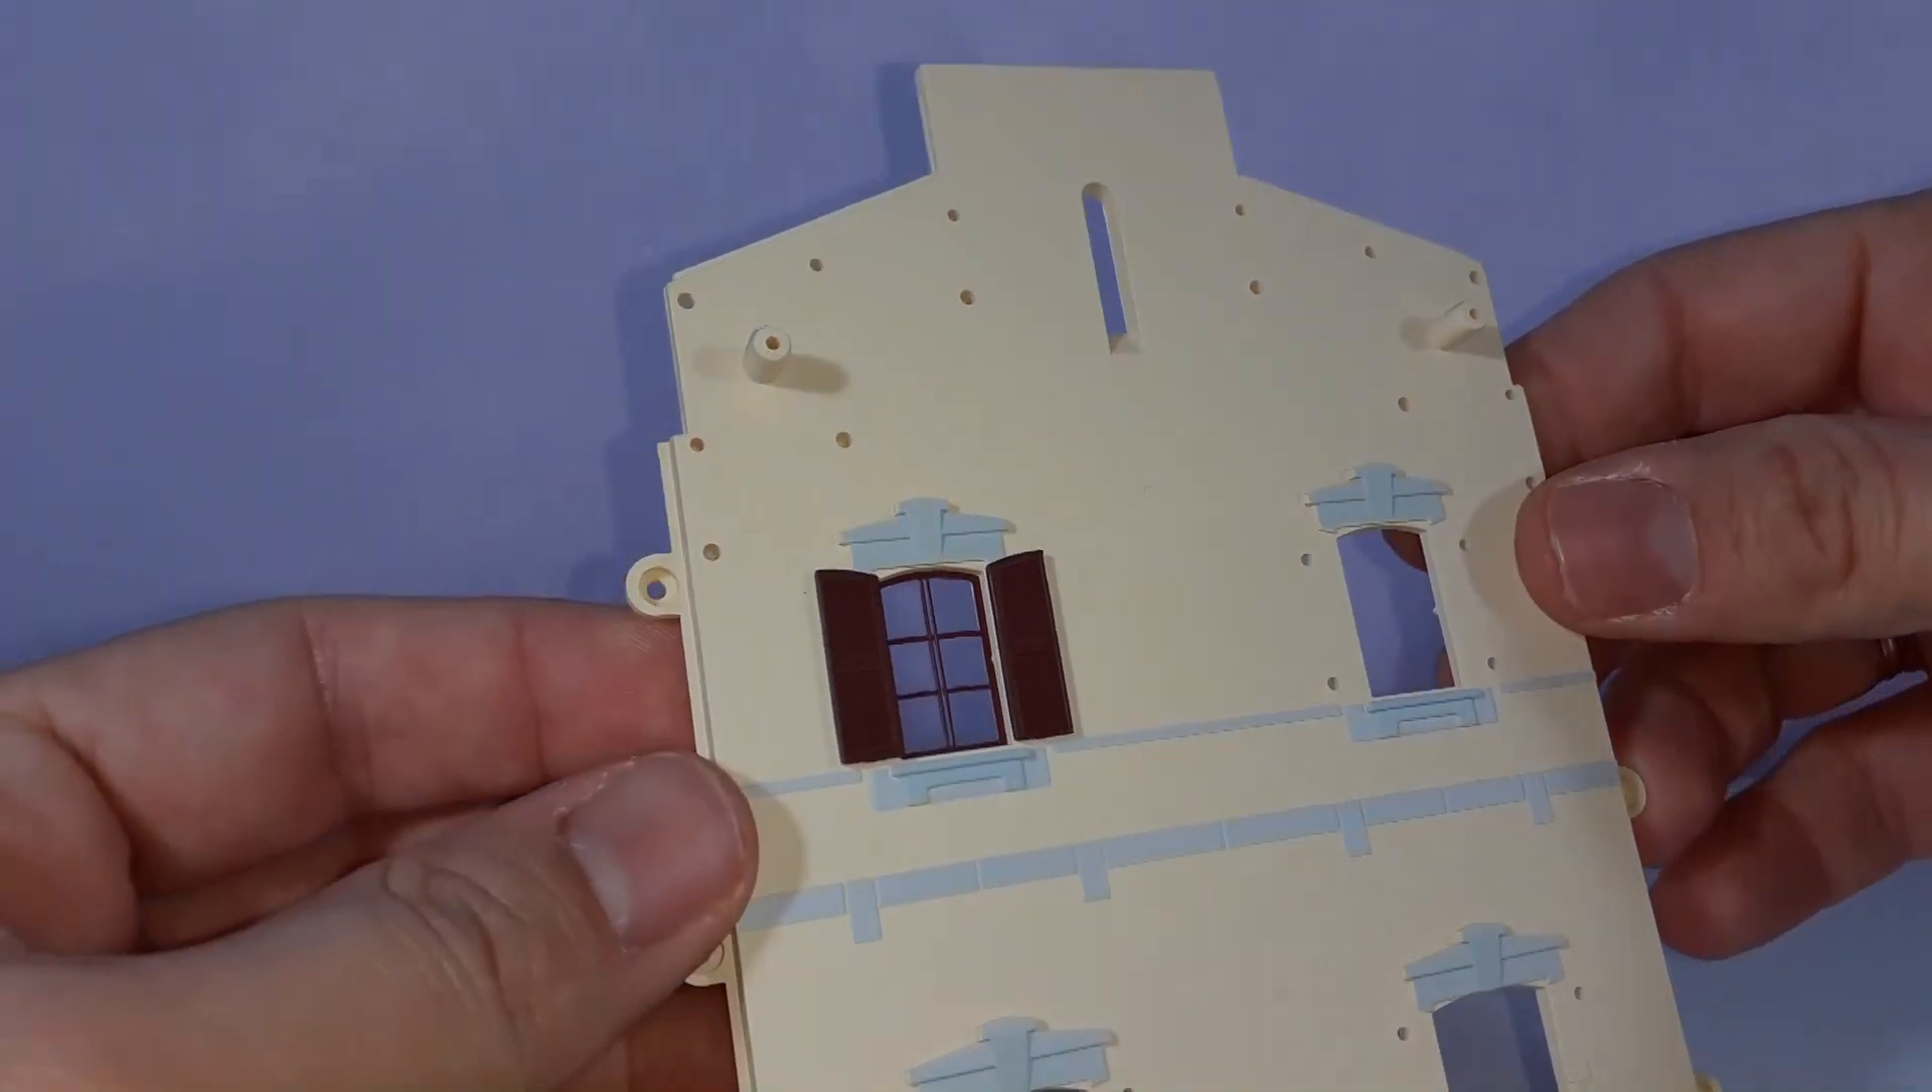Ed ecco qui la prima finestra assemblata.